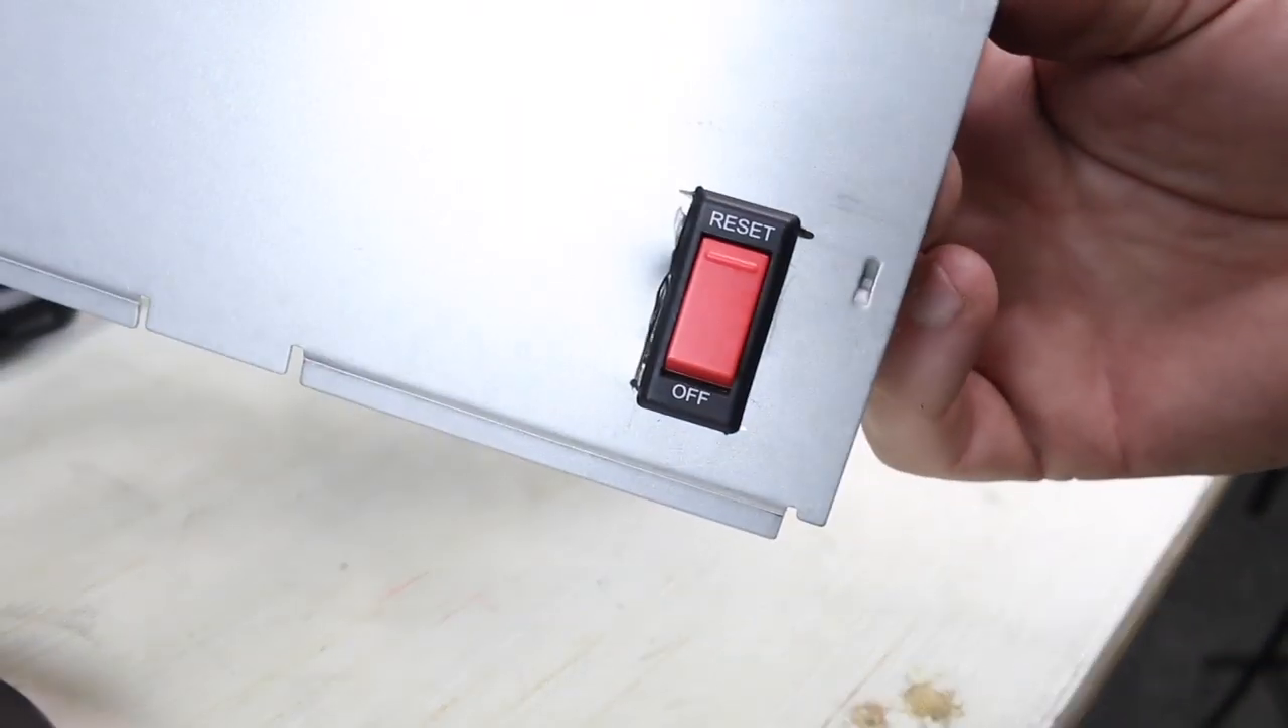Don't judge me. All right. So now our switch is mounted.